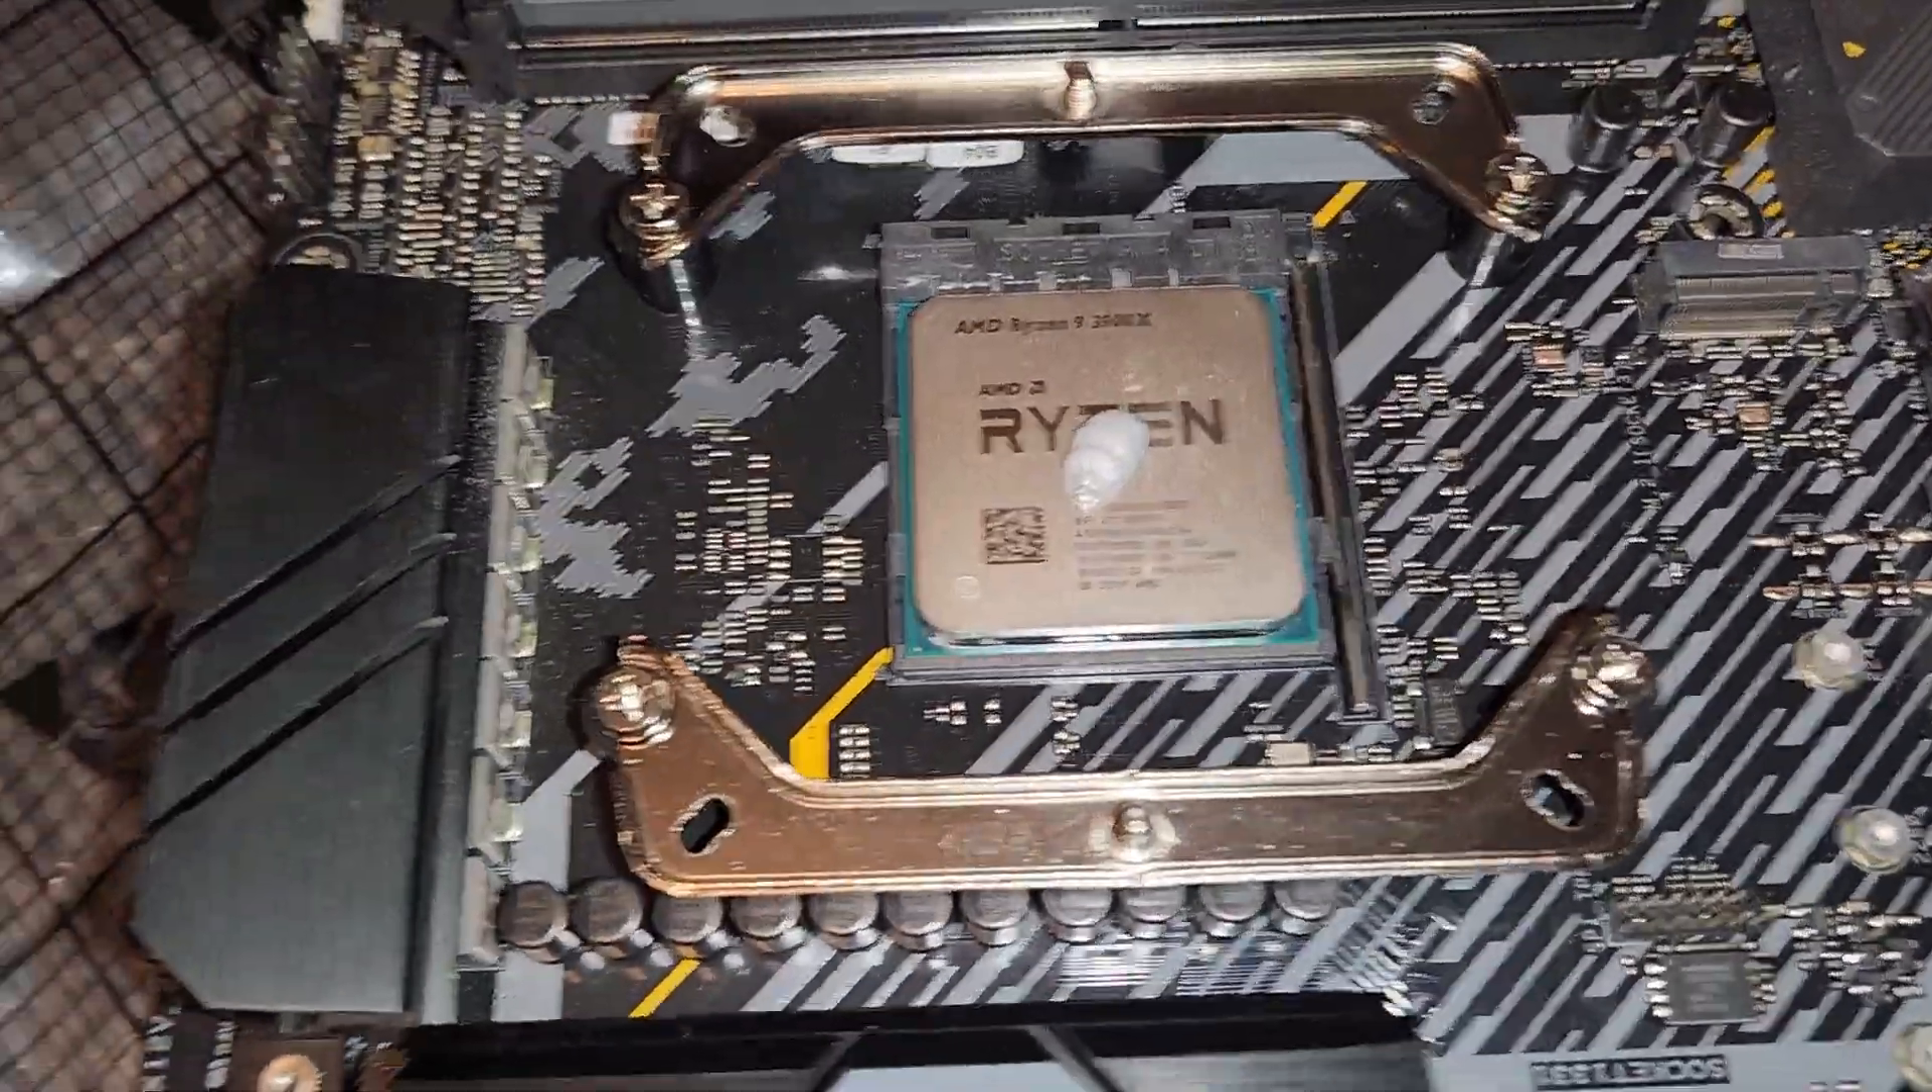All right the brackets are installed.